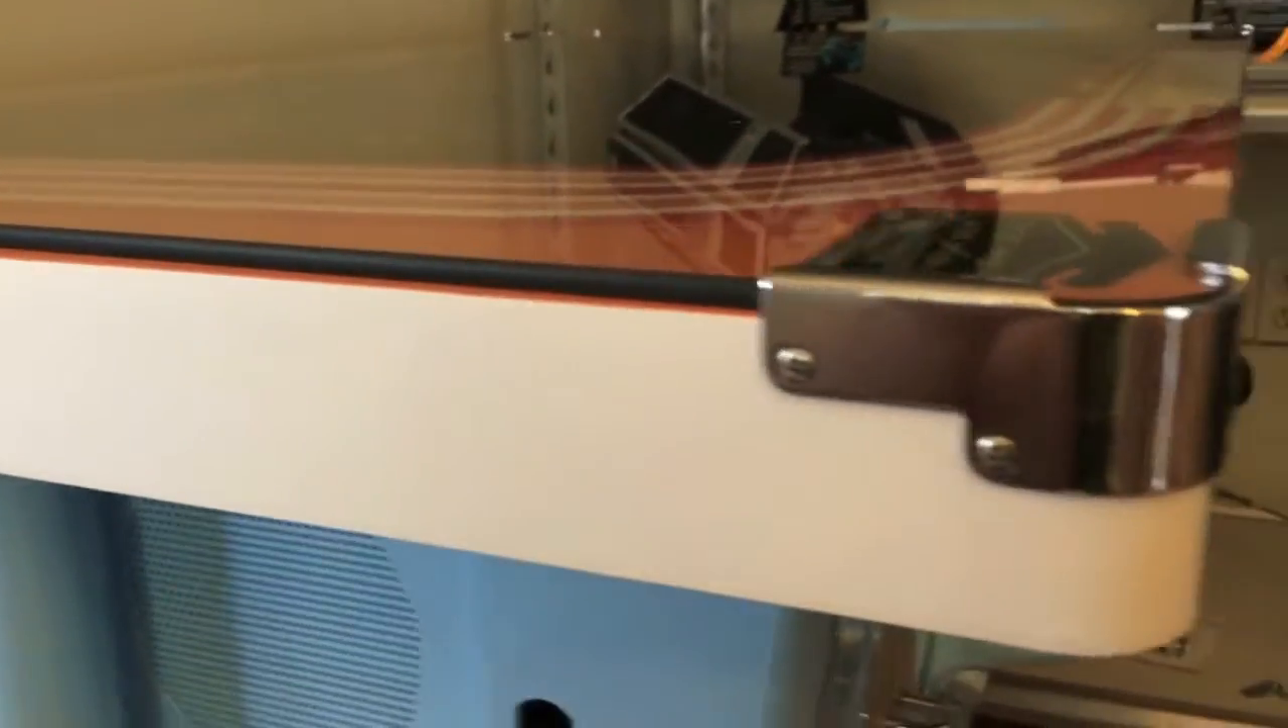You can see that the melamine white edge banding has been applied my corner clips have been buffed and new screws have been placed.